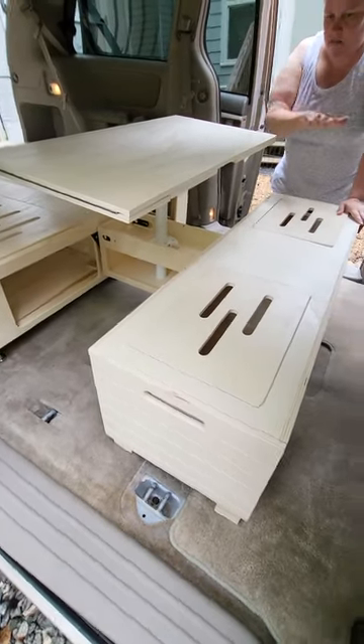I don't have the mattress installed yet.